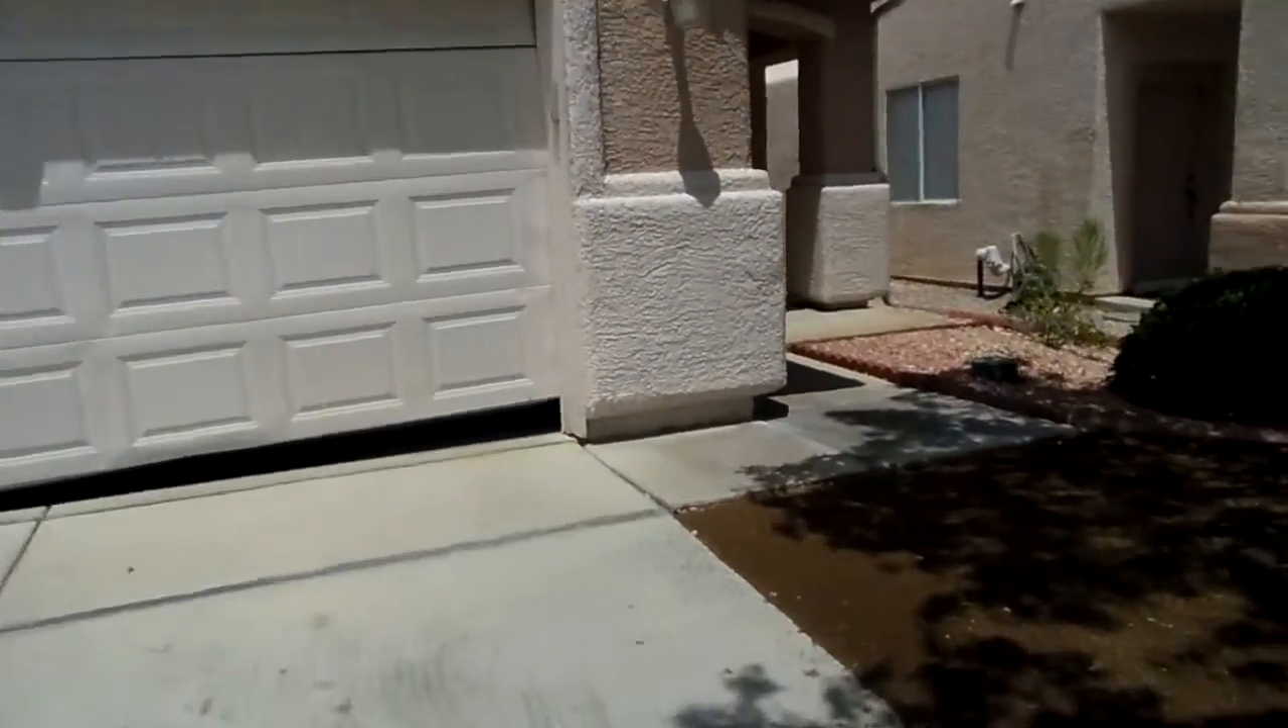You can see that the garage door is cattywampus usually it seems like the garage door people can fix something like that it's not dented it's just off the track.